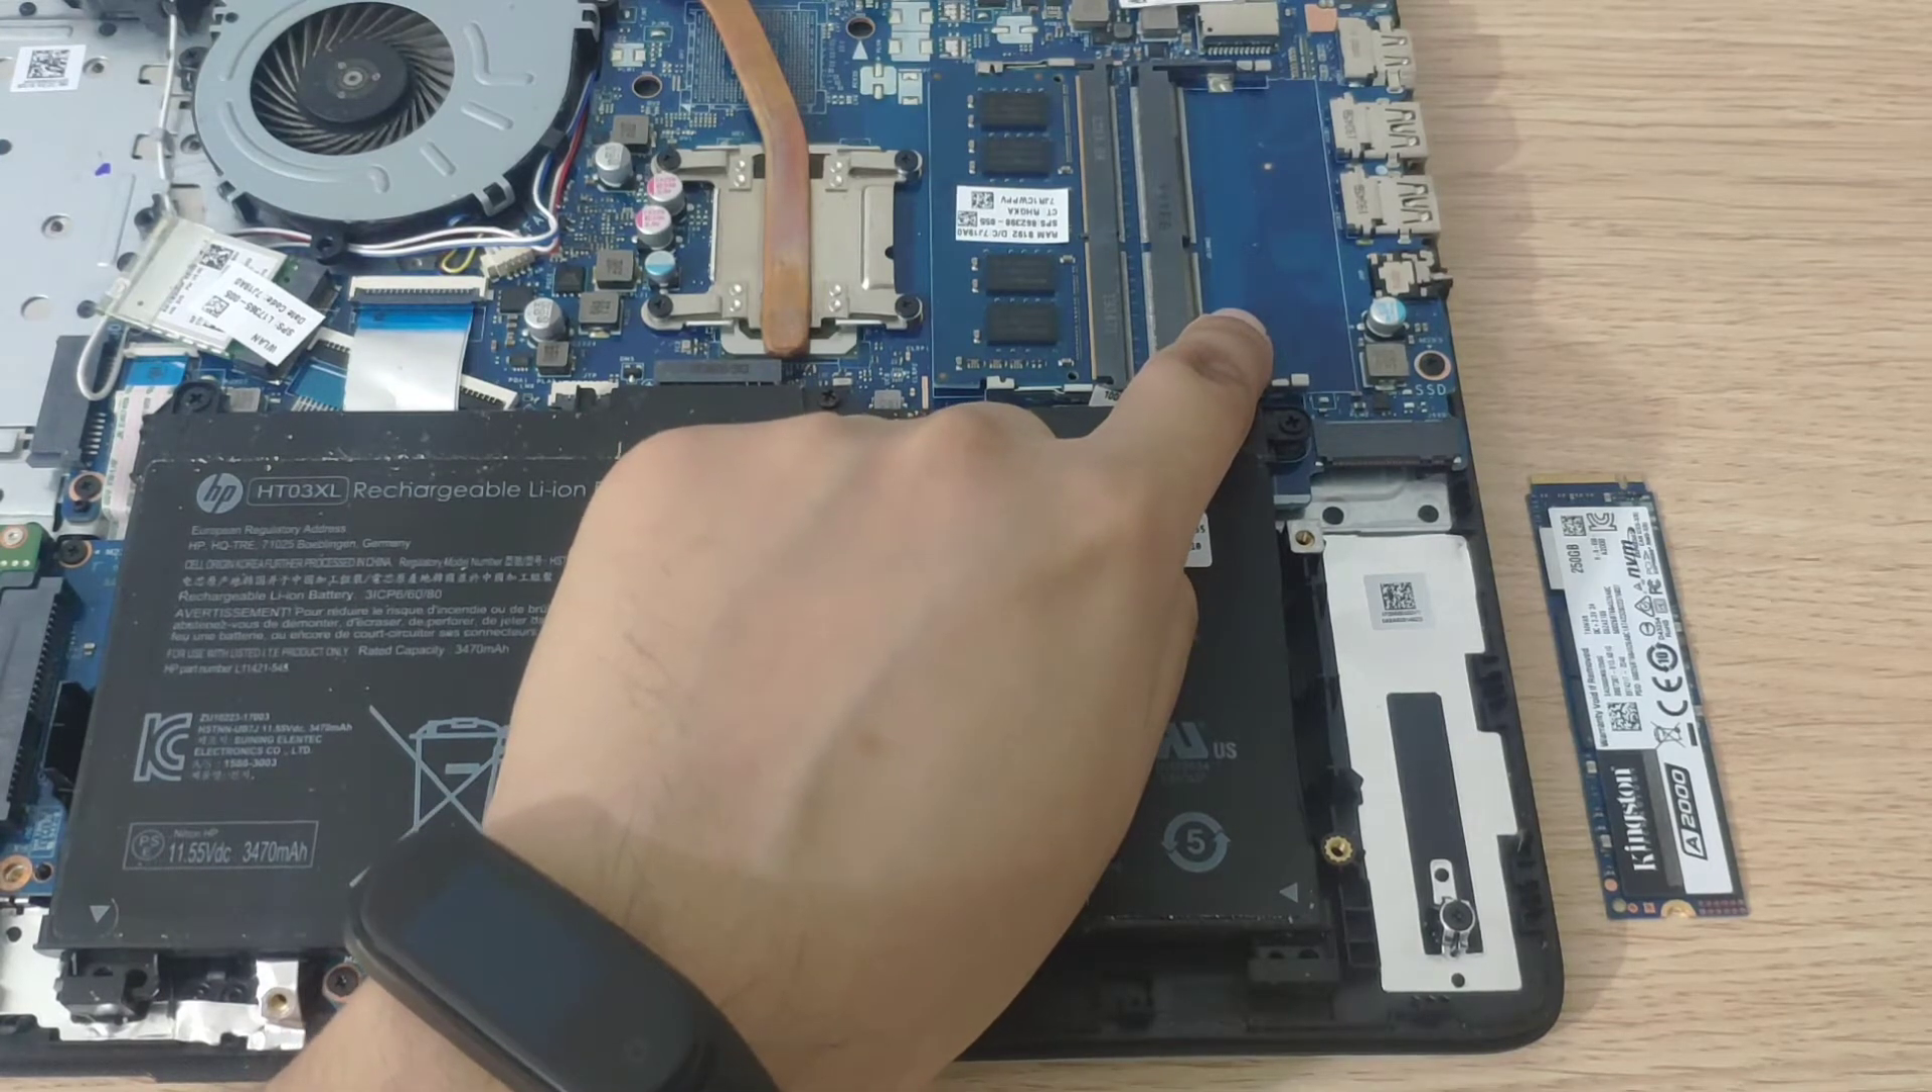And also as you can see I still got that slot empty which is where I'm going to upgrade my other RAM stick.